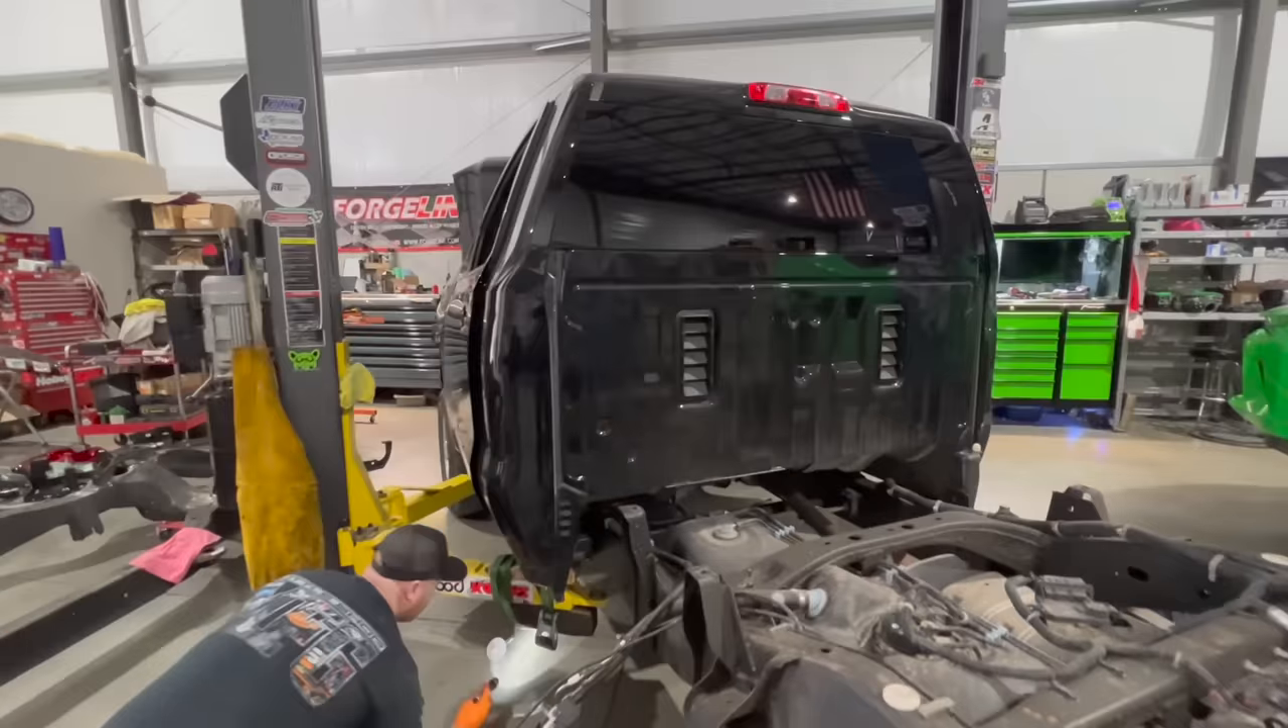Okay we got the bed off and we are lifting the cab off right now.